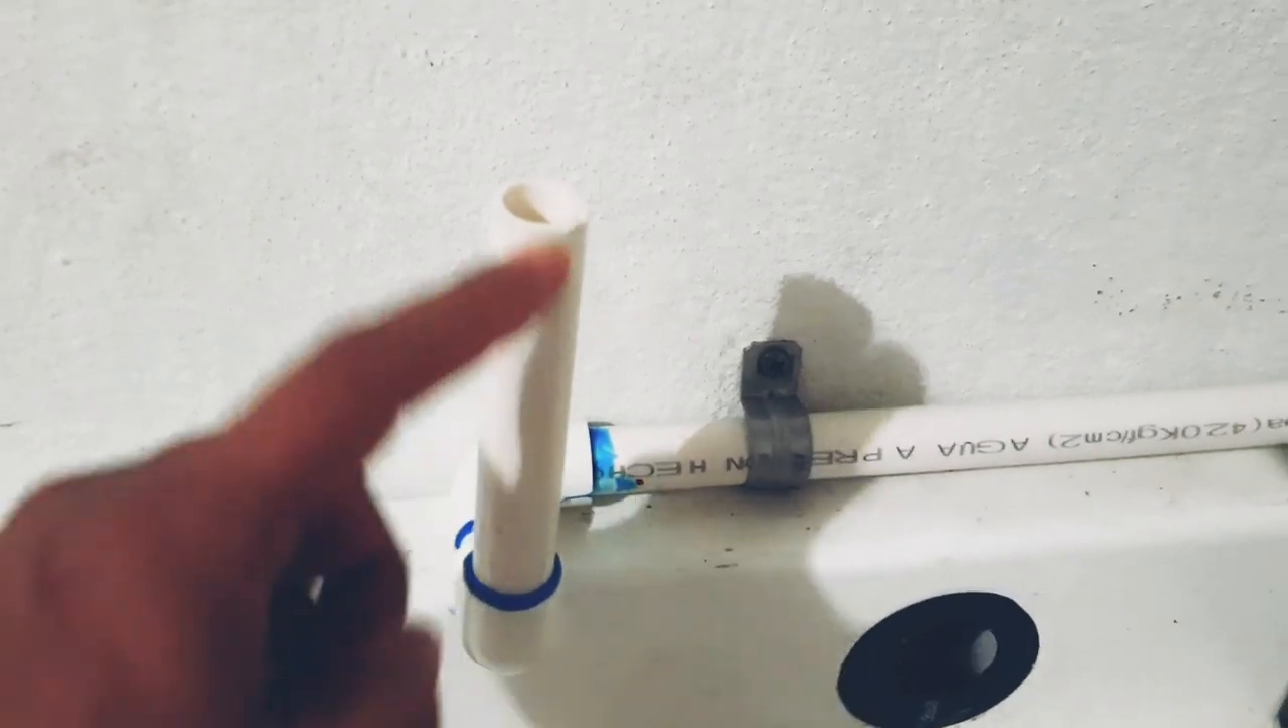Aquí ya pusimos el cachito de pvc ahora vamos a instalar el otro codo de este lado.